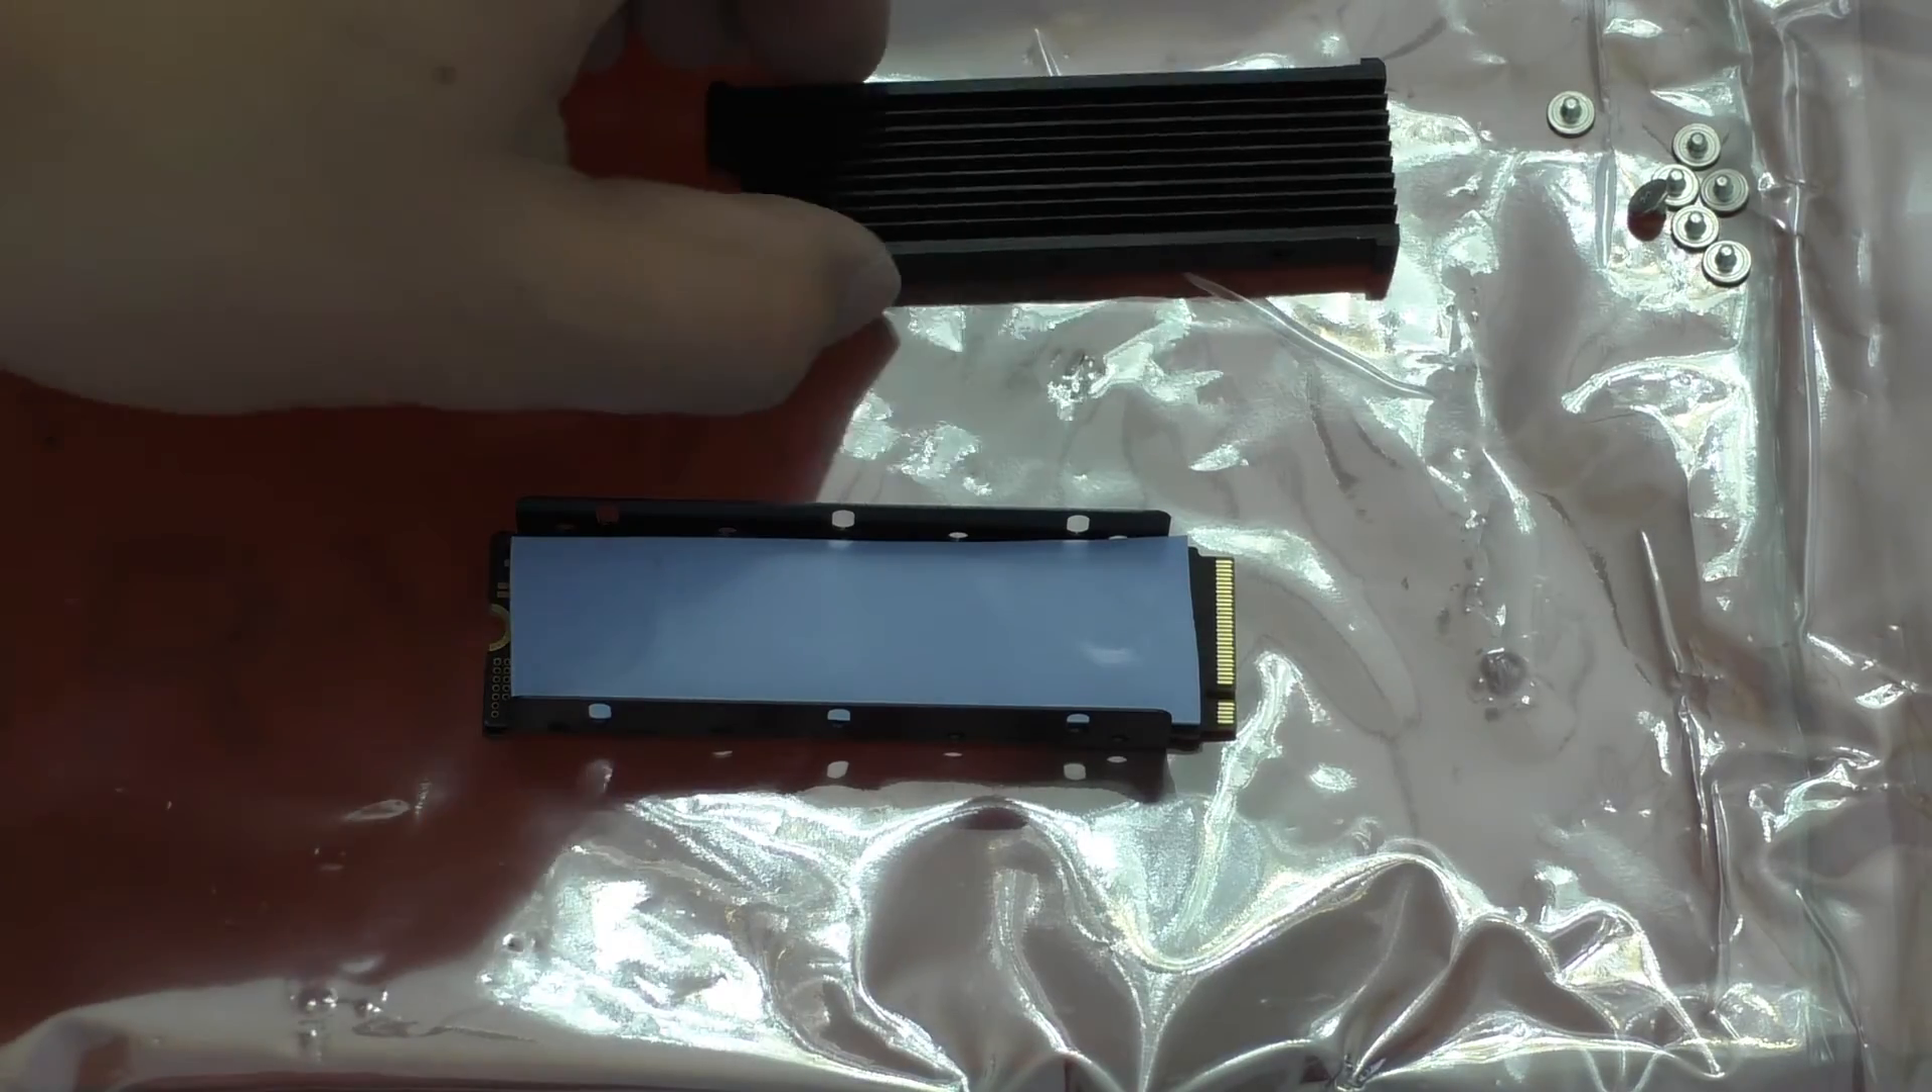Now that the upper thermal pad is on, I can go ahead and take the top piece and drop it in.